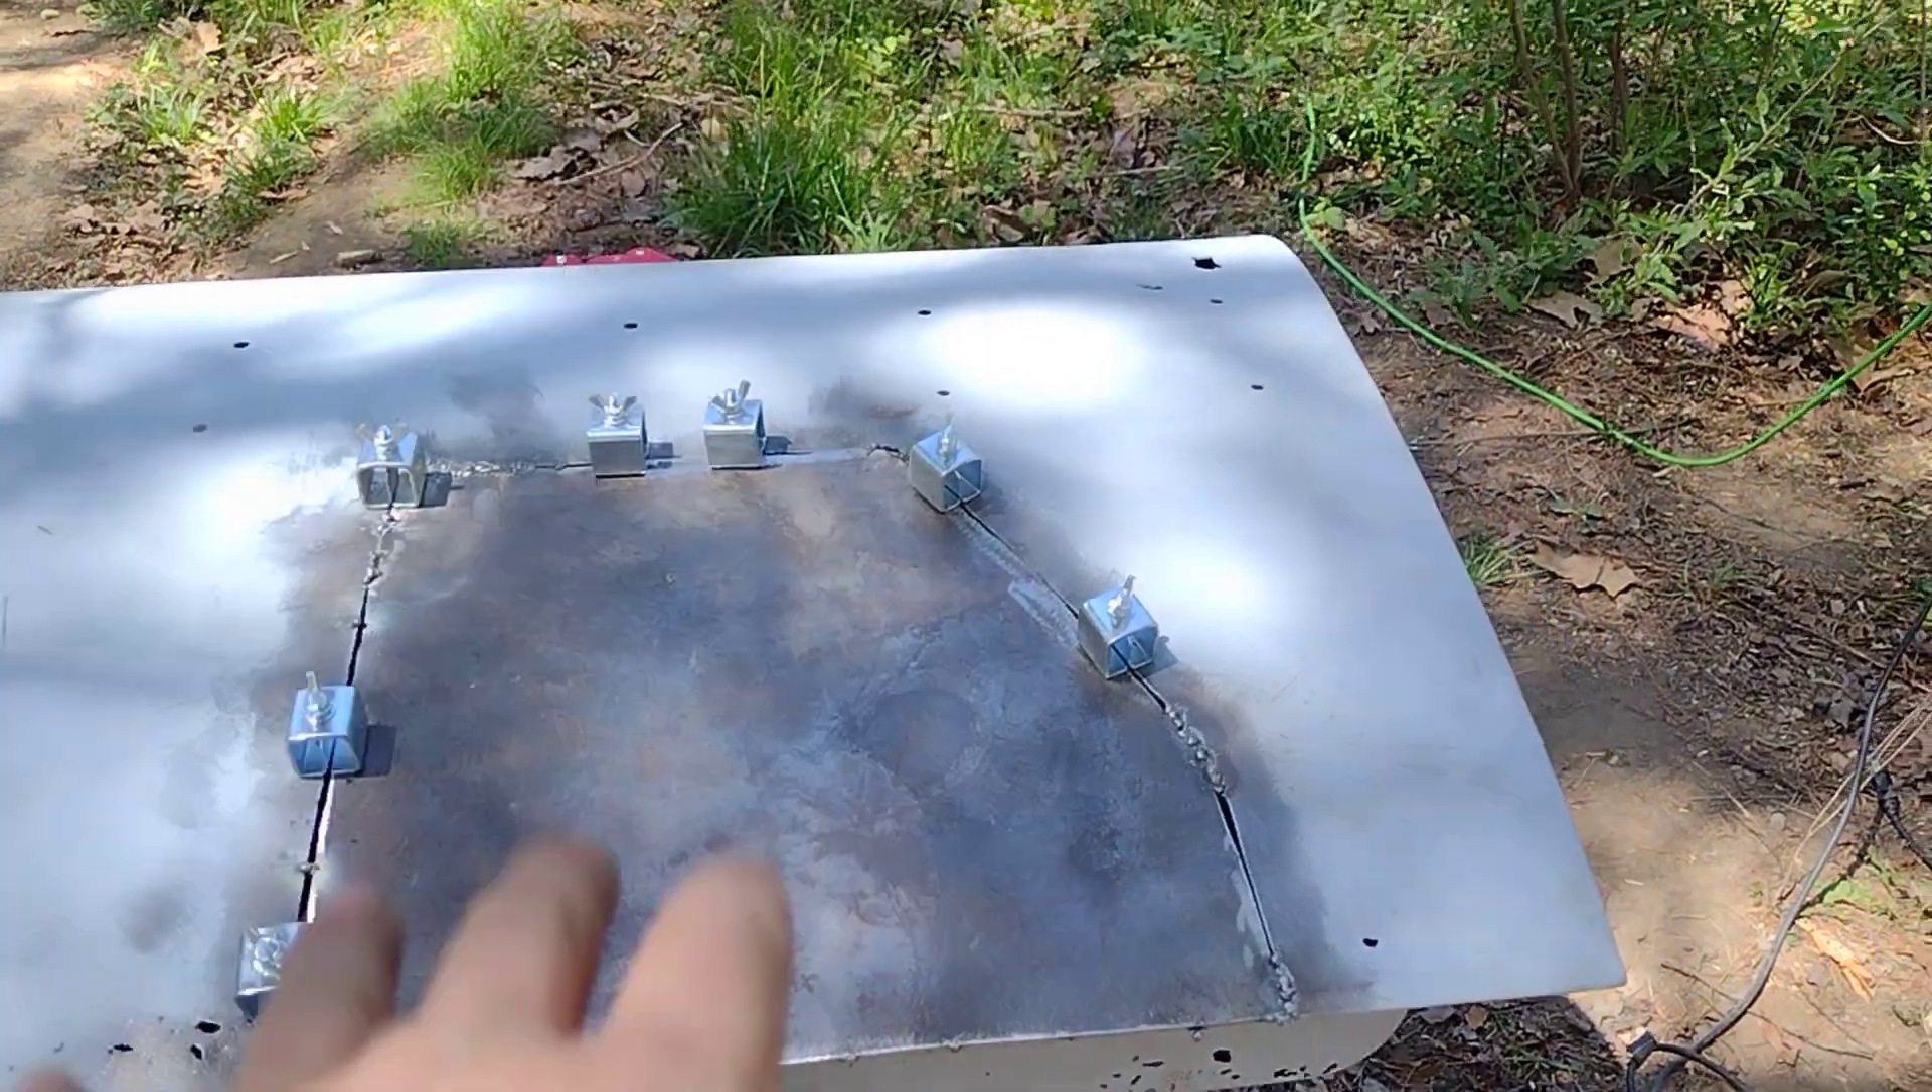I got our patch panel got it fitted real nice so went ahead and threw a few welds around it.